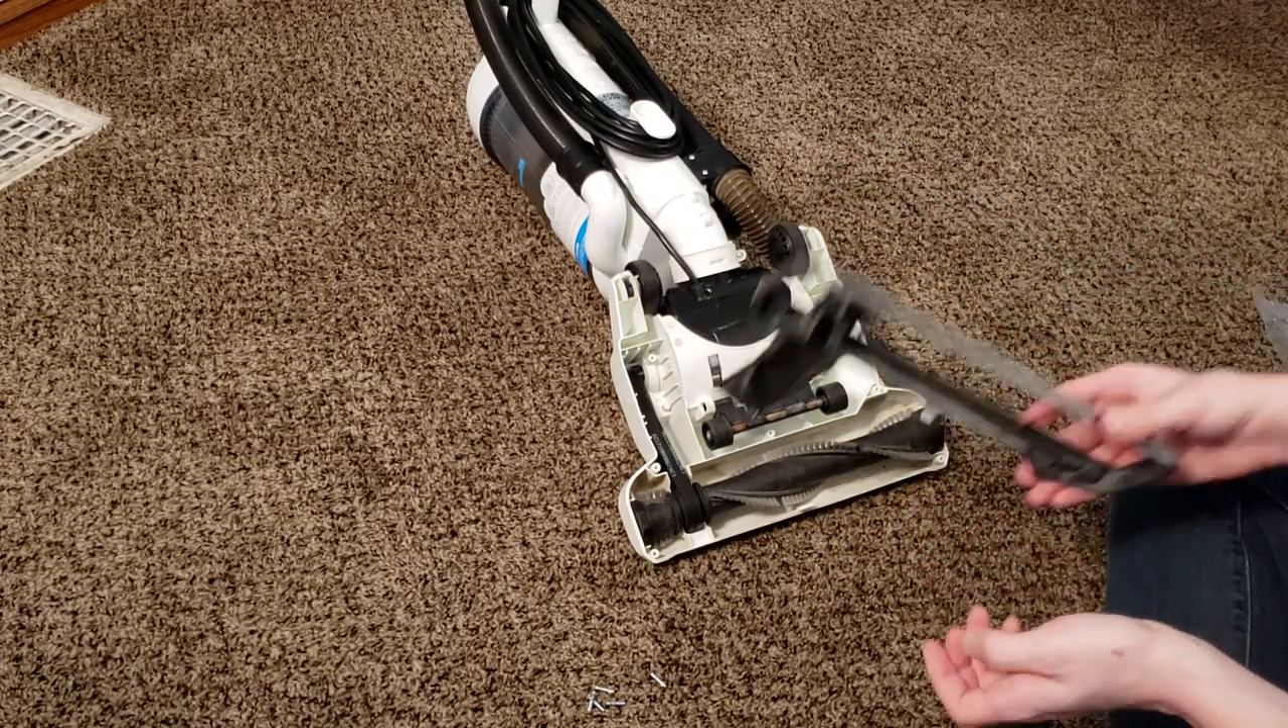So, that's the base plate off.